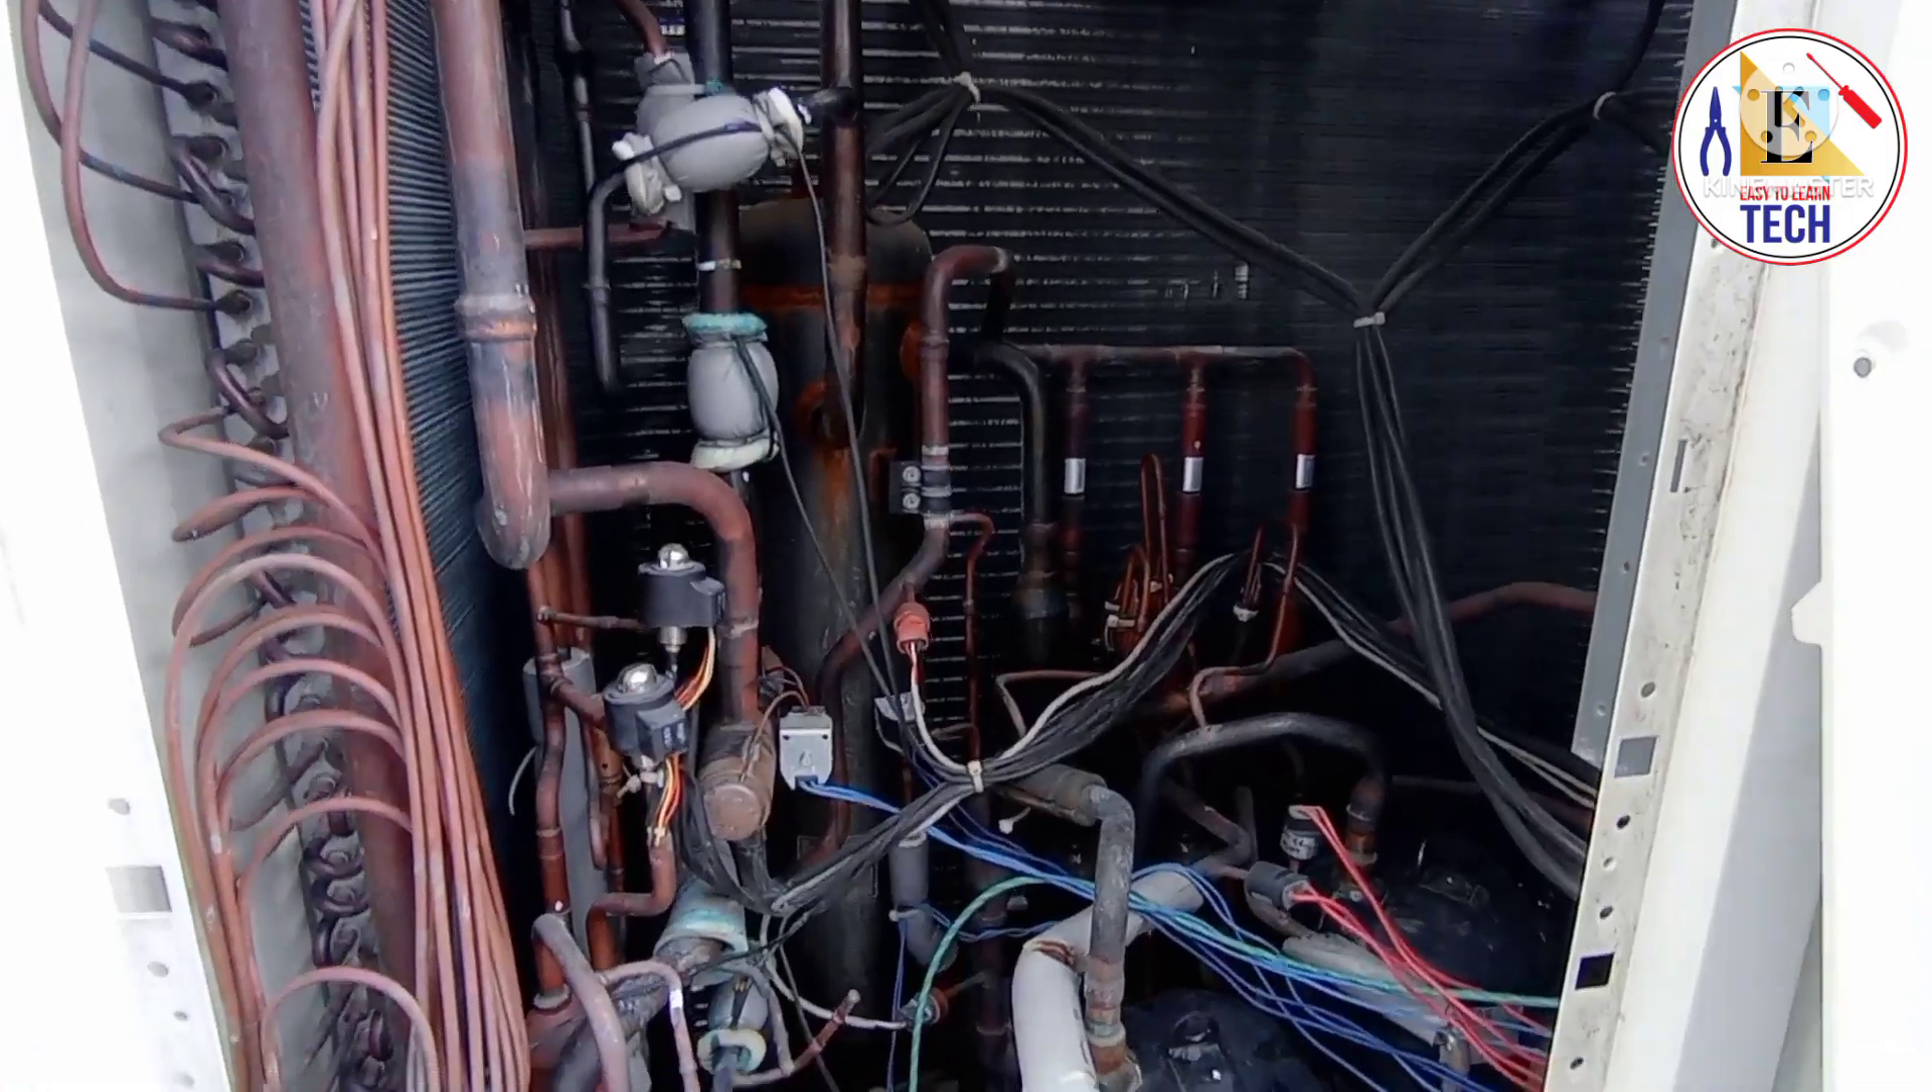As you can see now I have opened the outdoor unit for VR V3.